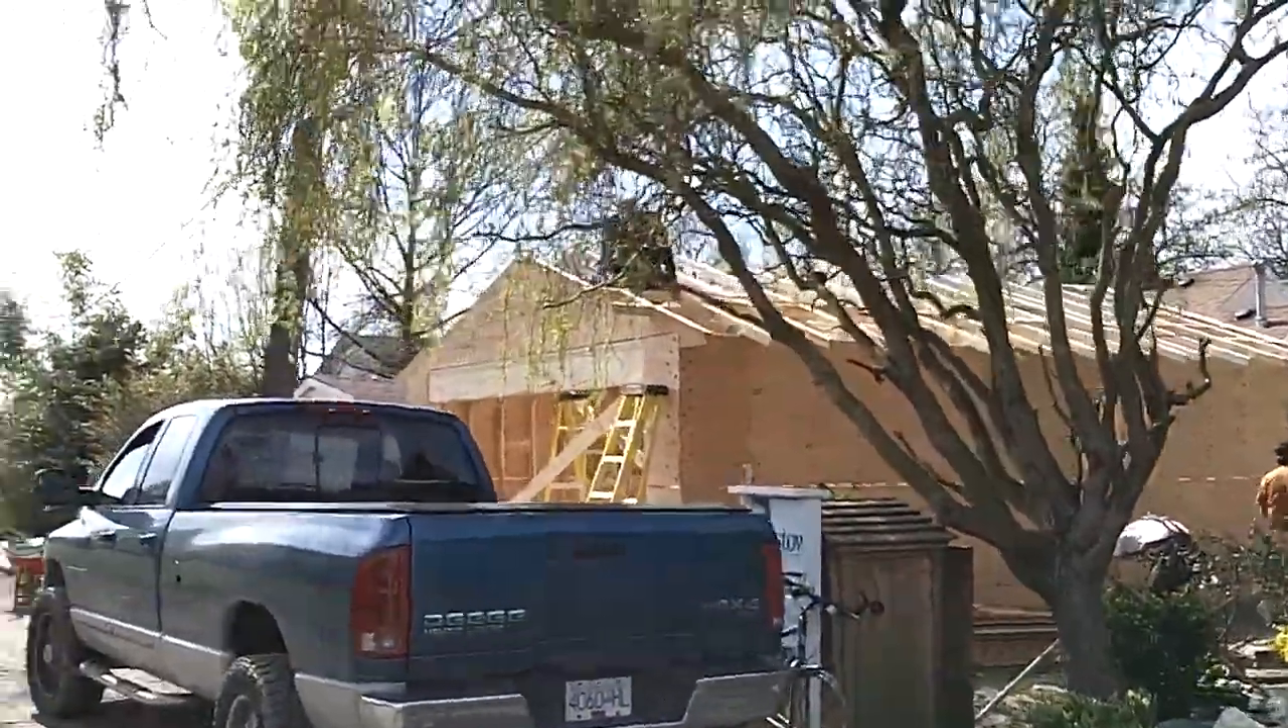We've got walls up, sheathed, gable ends on.